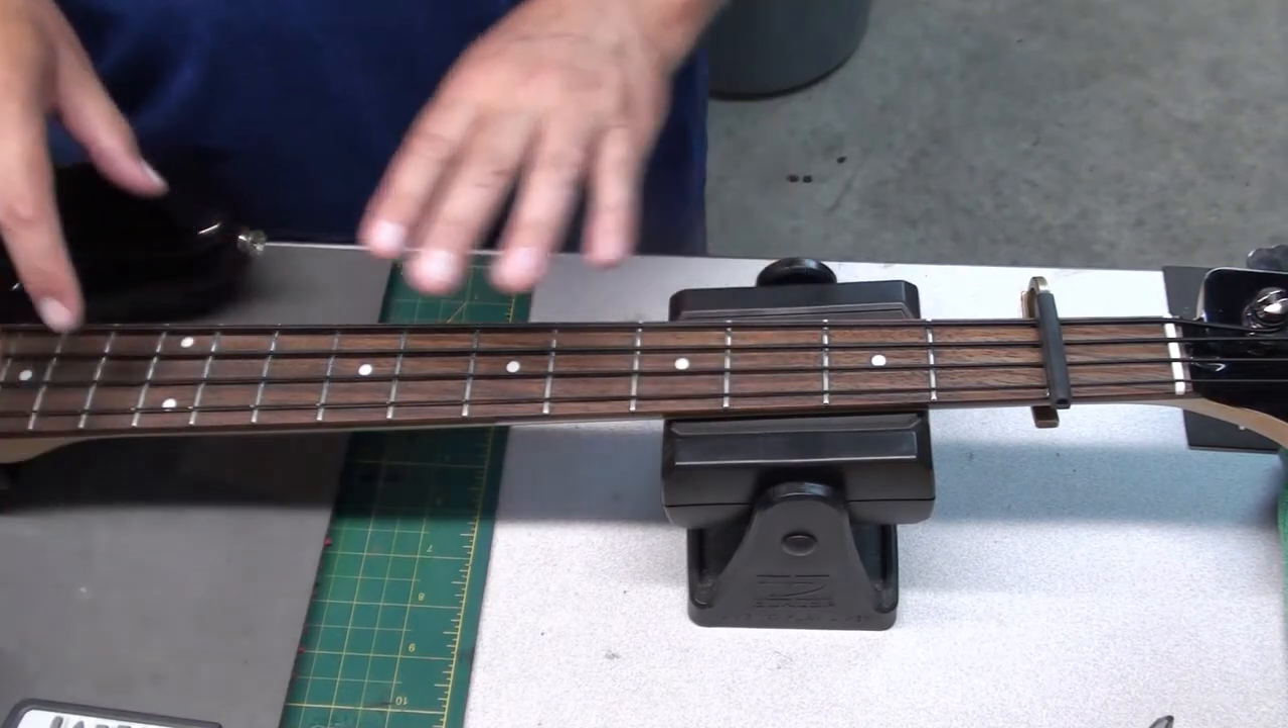So we've got the capo back on.